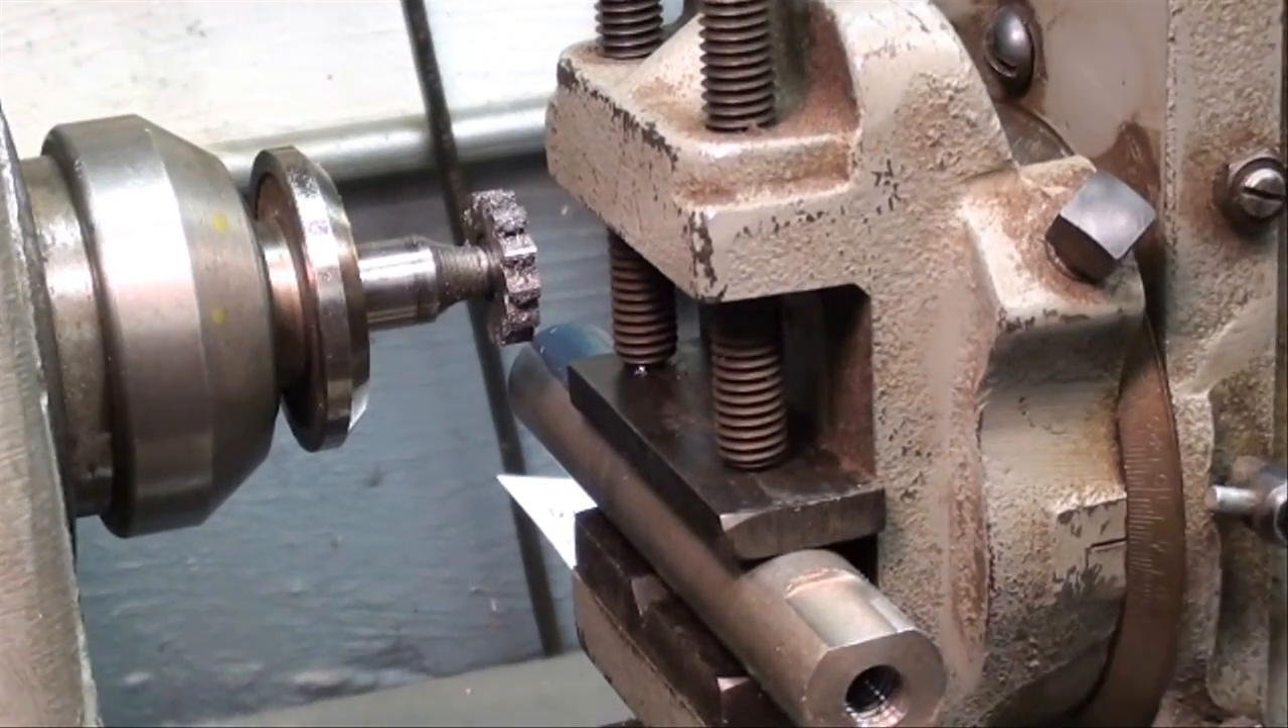And we've got the cutter mounted in the collet.